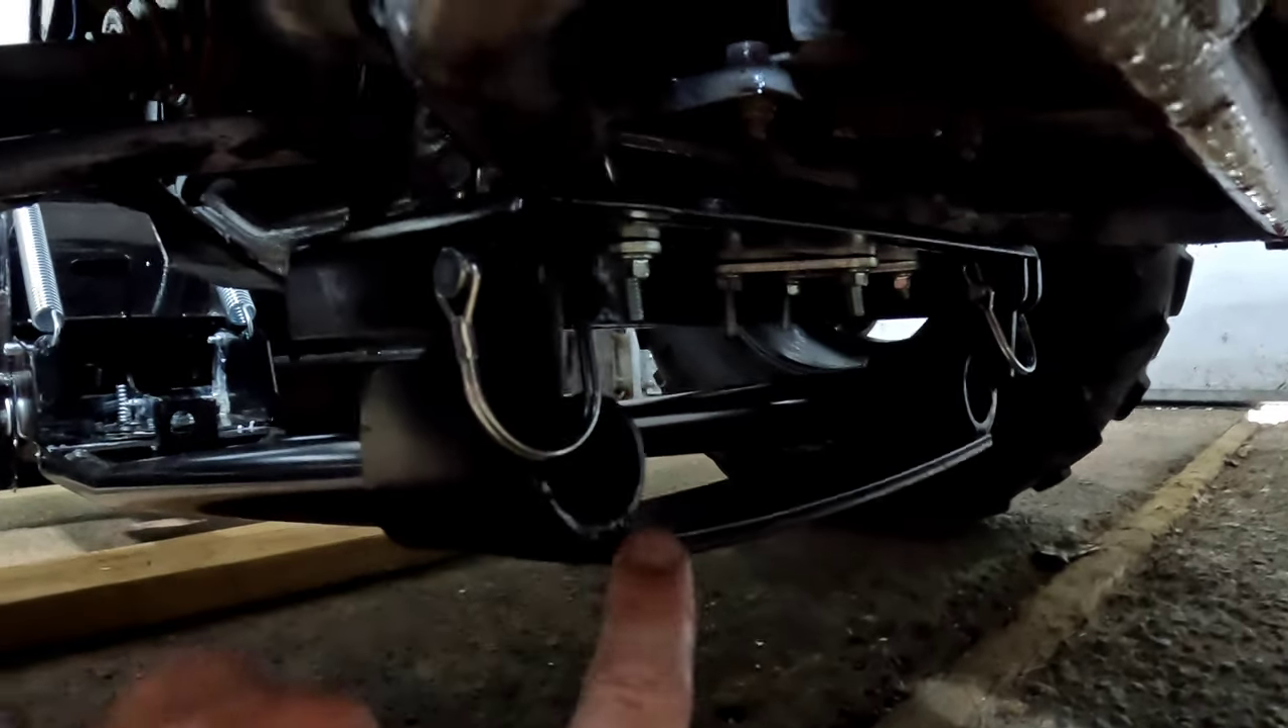And we've got the clips in the plow bracket.